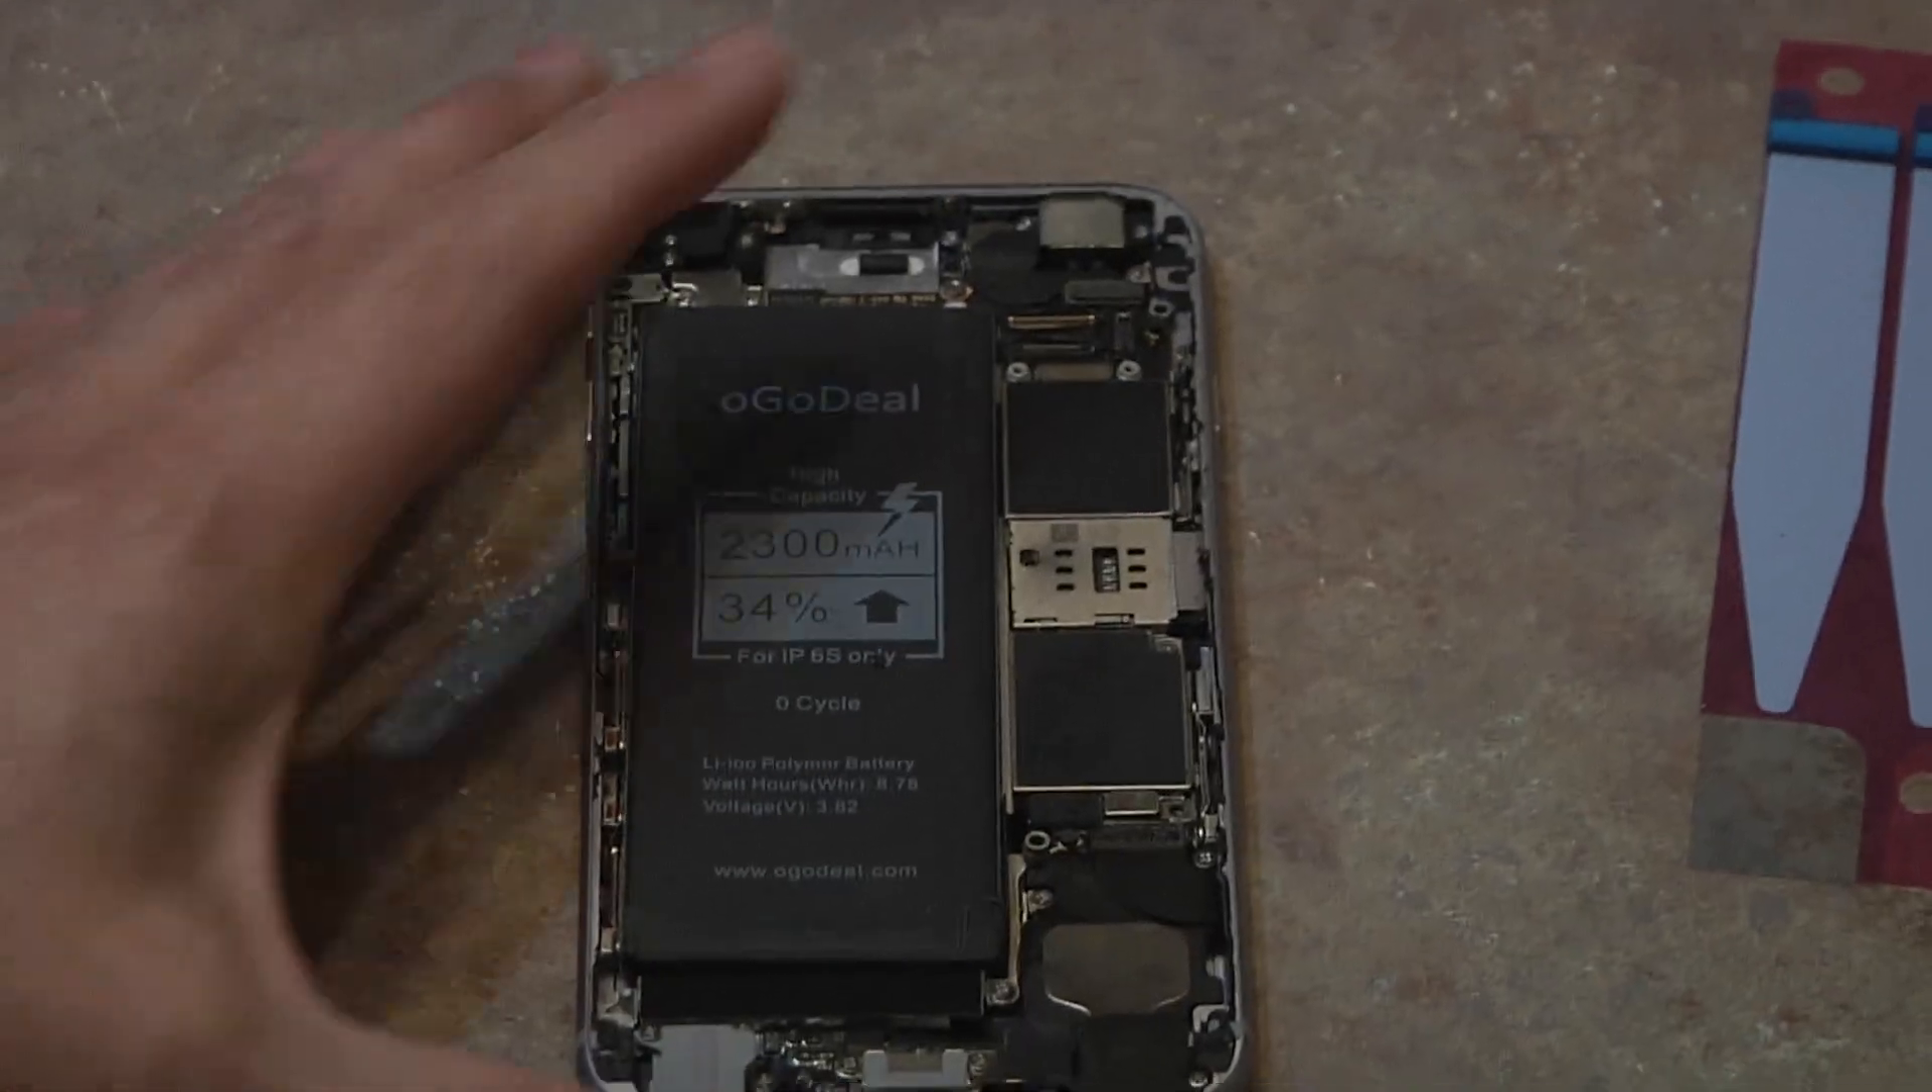So we have the battery in place and nothing caught on fire.